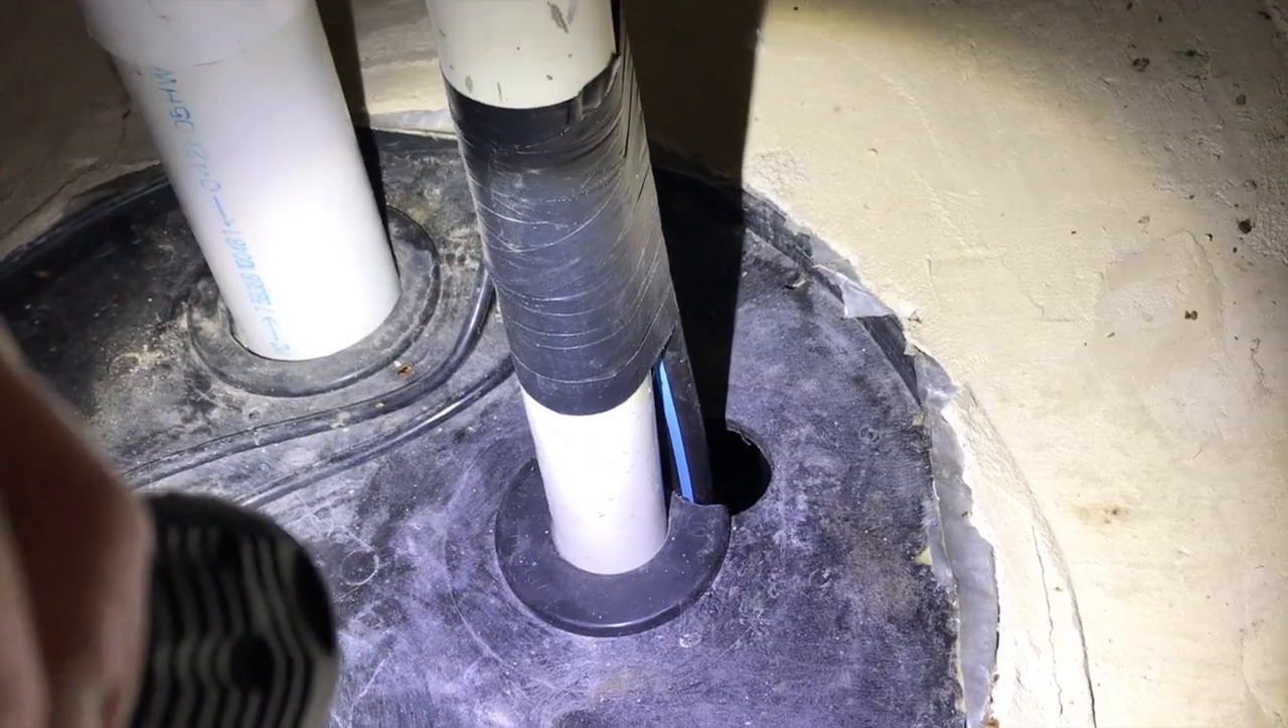You can see this cover is a solid black cover. And unfortunately, it is not sealed. Let me put a flashlight on it right quick. See that large gap? That would not pass inspection in the event that this was an active system install. However, since it is a passive install, basically that is okay.